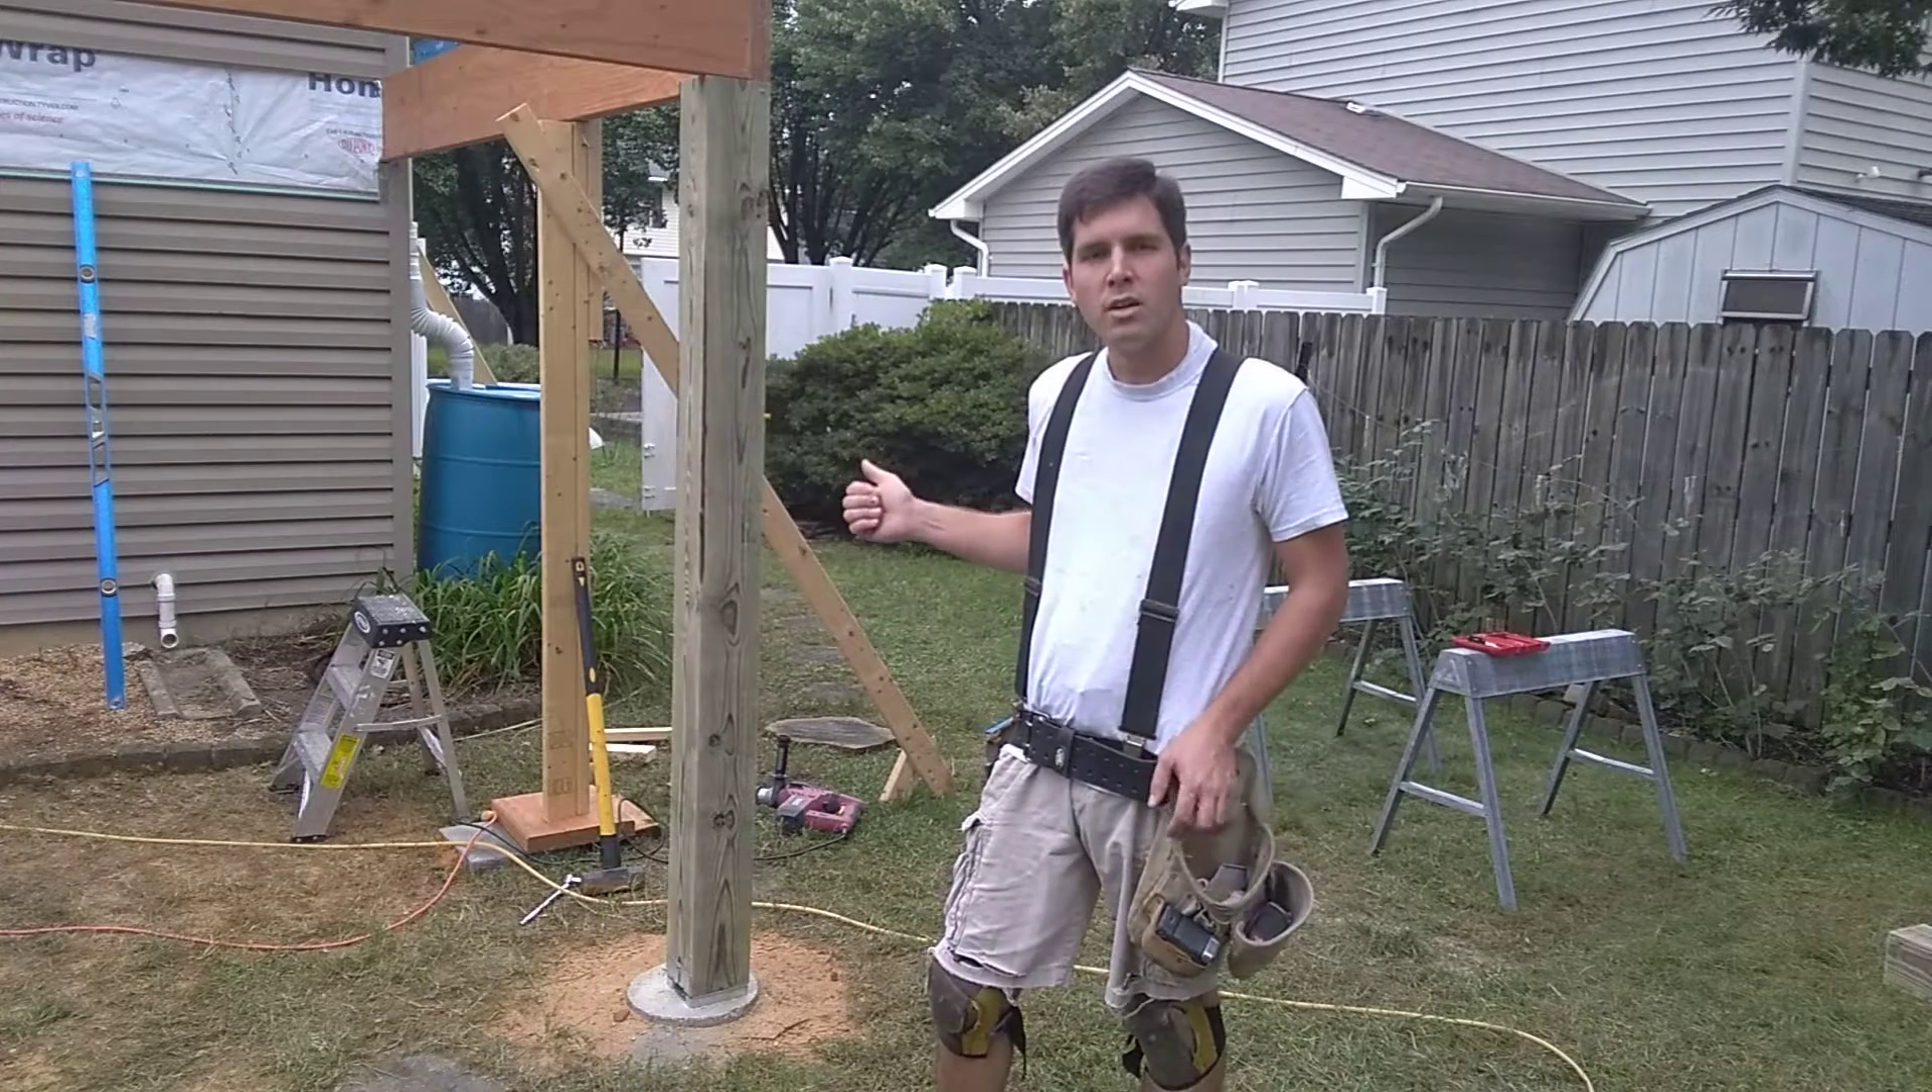So I got this post. installed now.